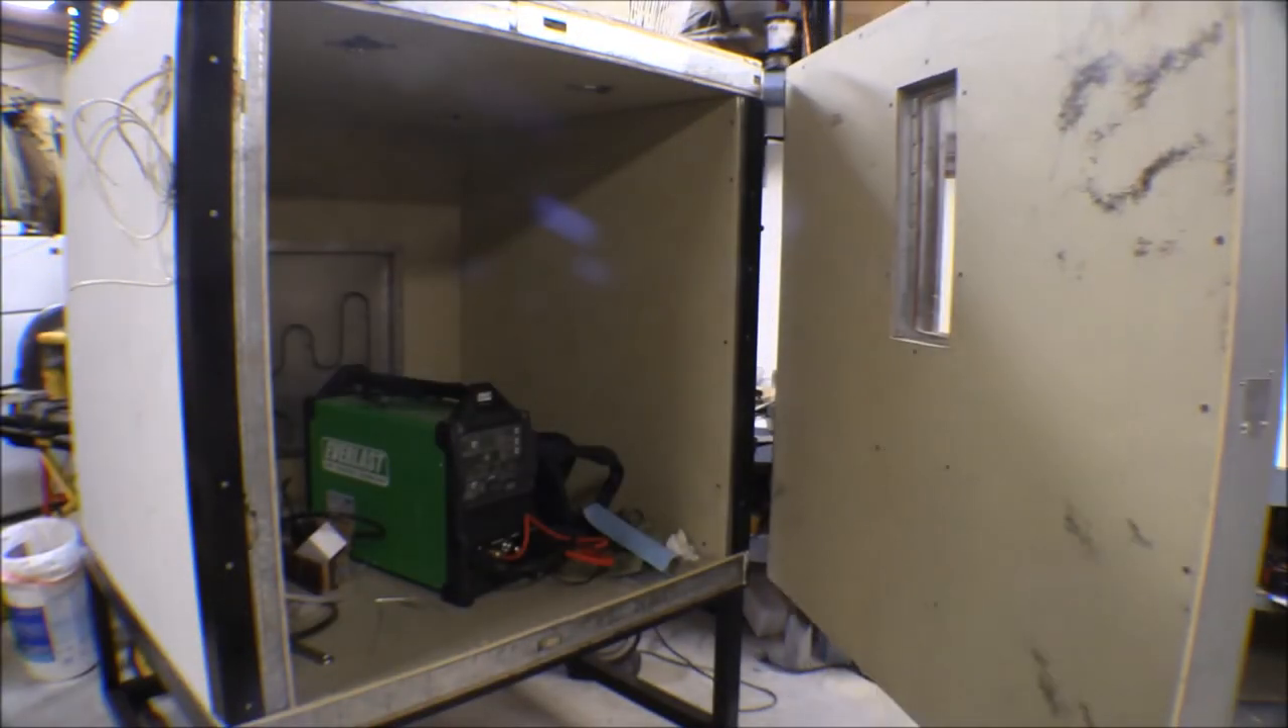I got the rock hardy plank, whatever that stuff is, cement board, all screwed onto the door panel.